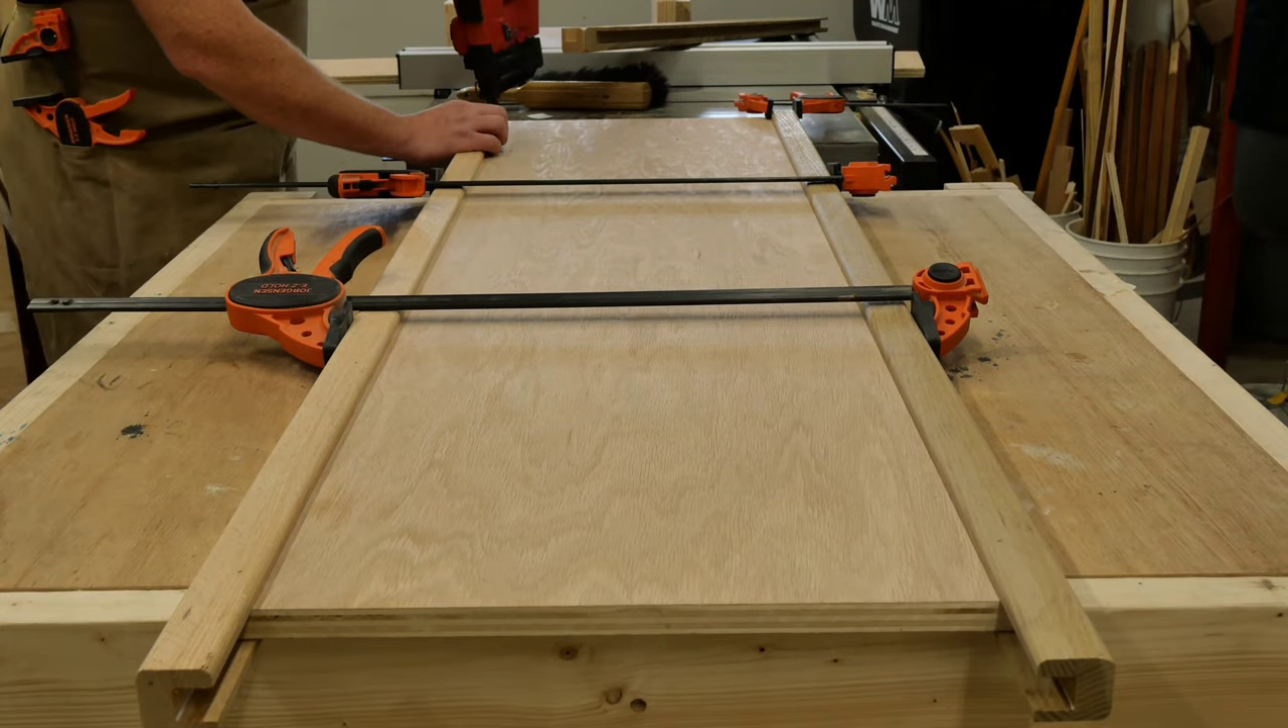Then, I slid a piece of plywood into place between the two posts and clamped it all together.